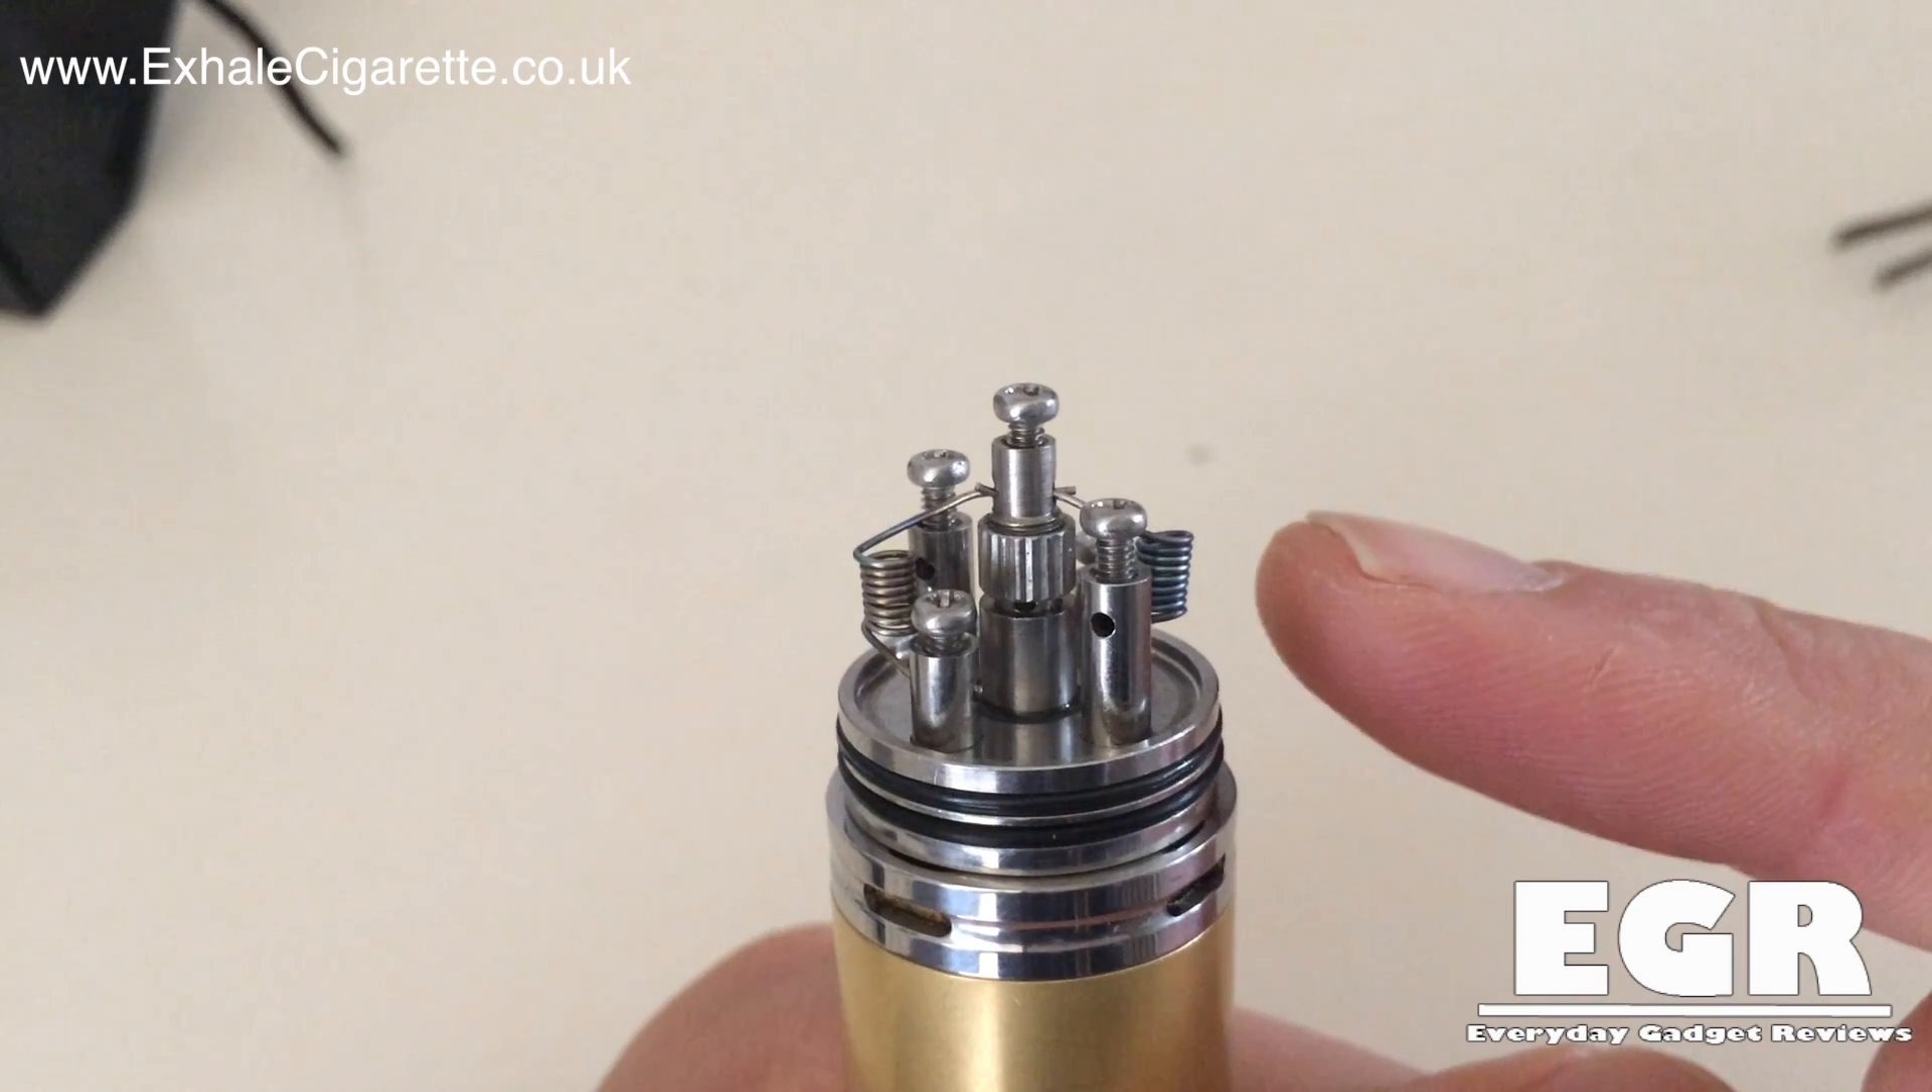So as you can see now we have got two coils installed.